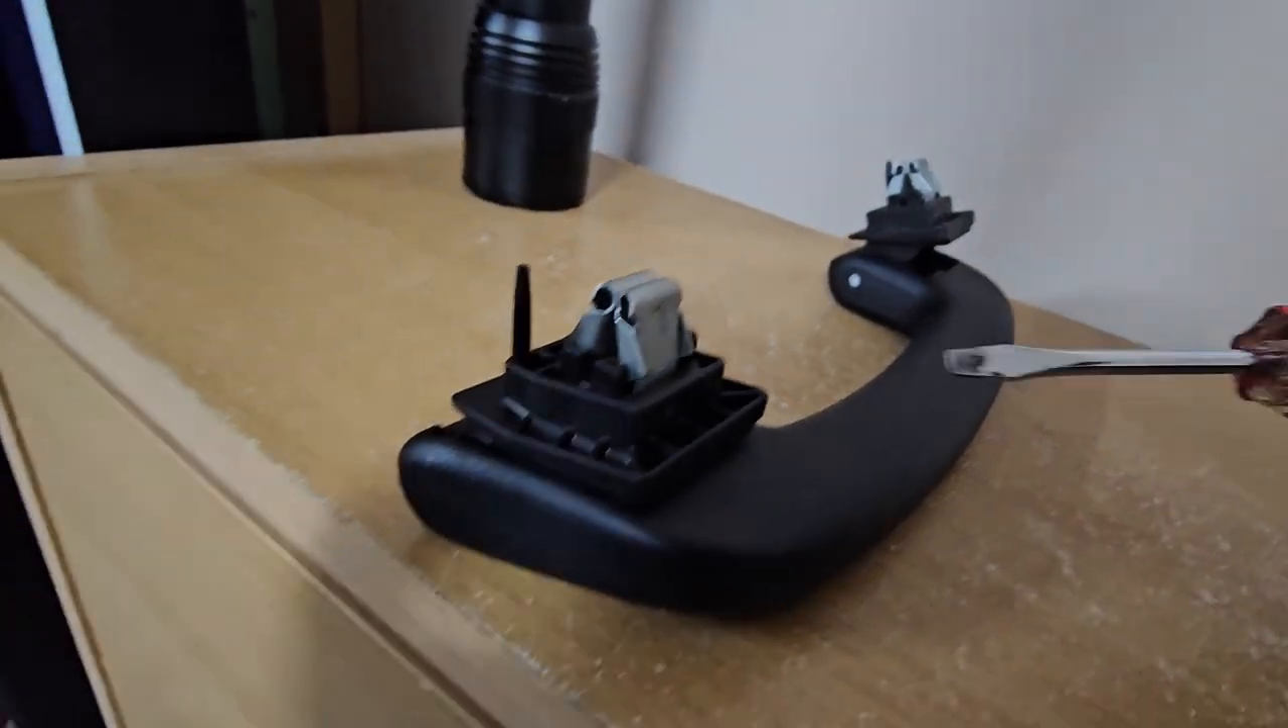Okay i've got the handle out now.